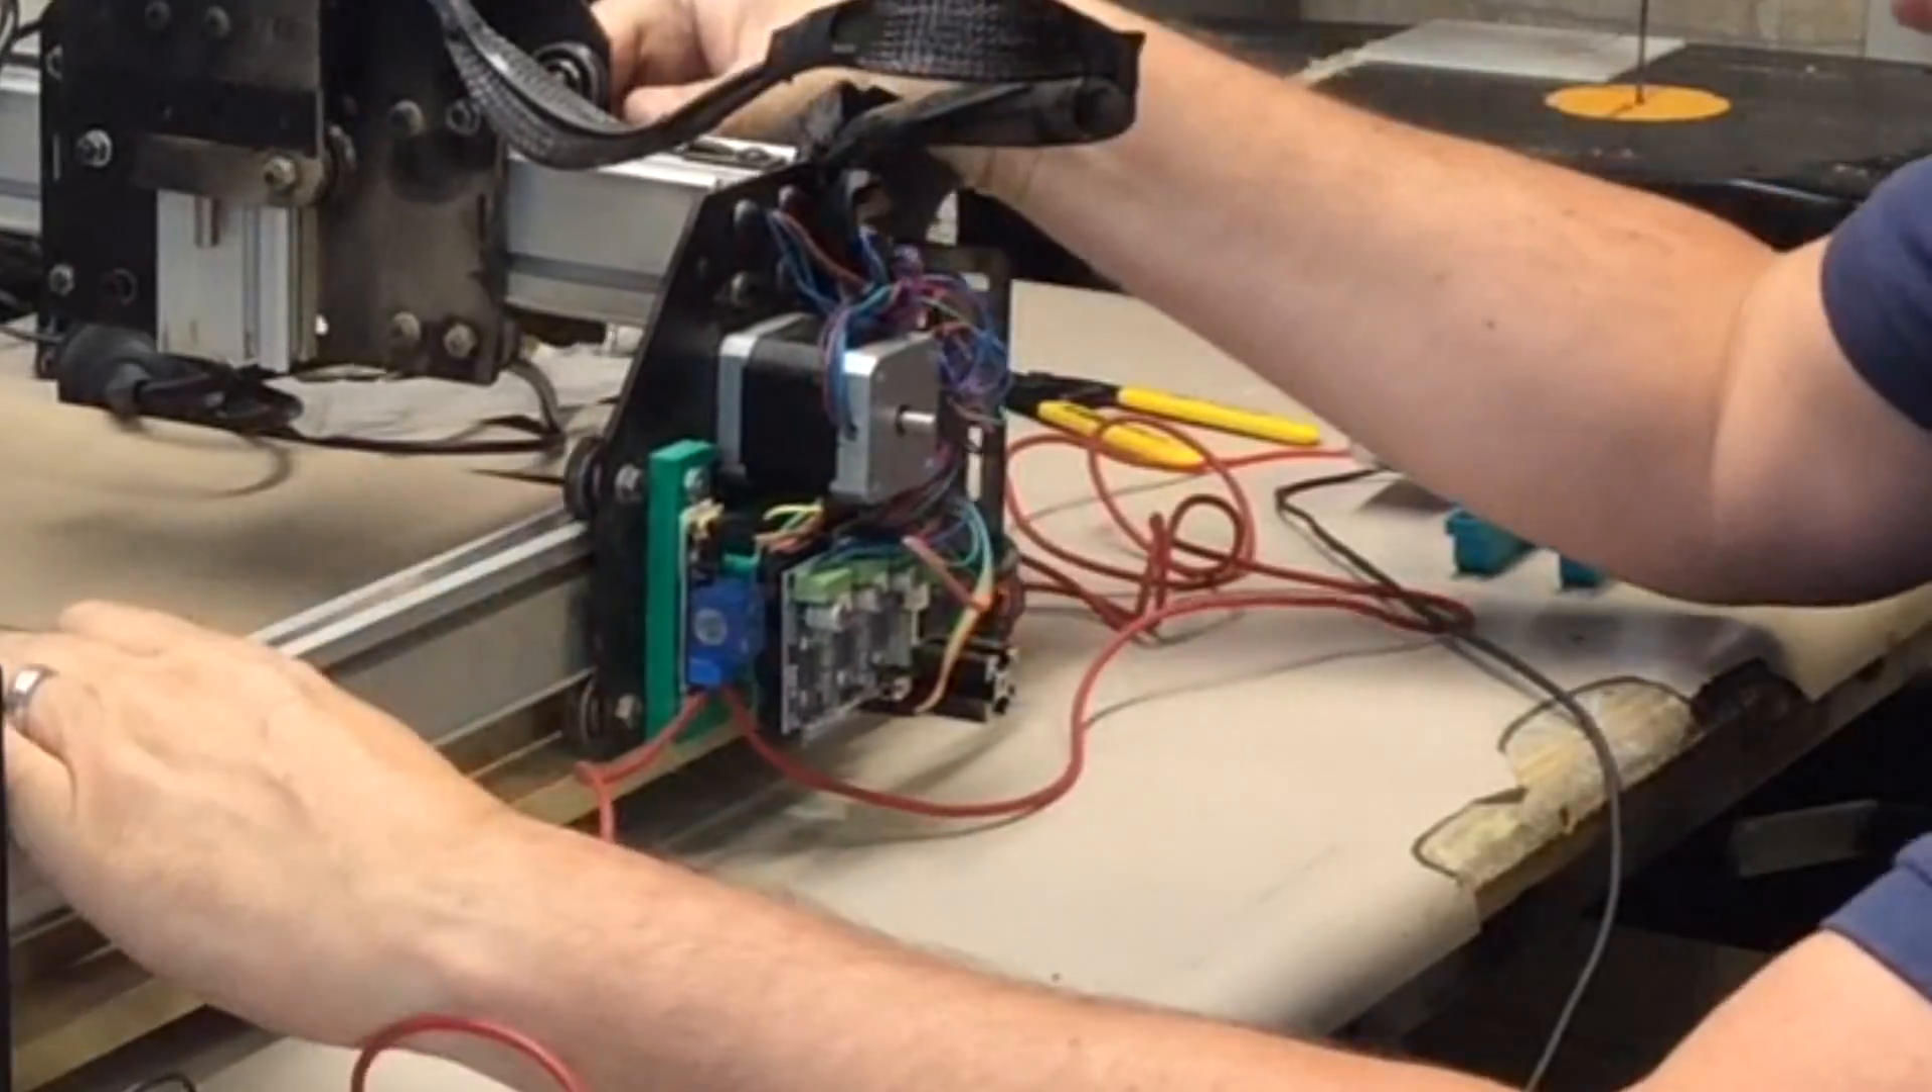And I've got, and that just plugs right in, and I've got all the electronics for mine mounted right here on a 3D printed bracket.